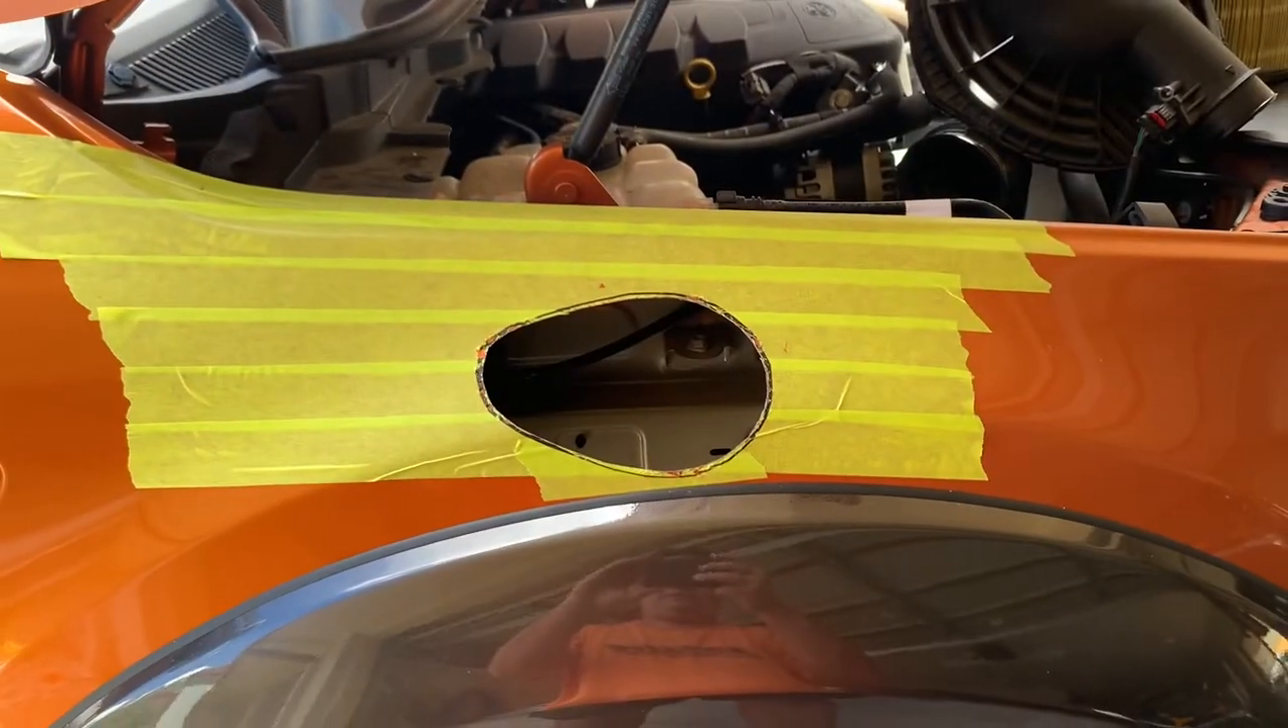Now we have the hole roughly cut.